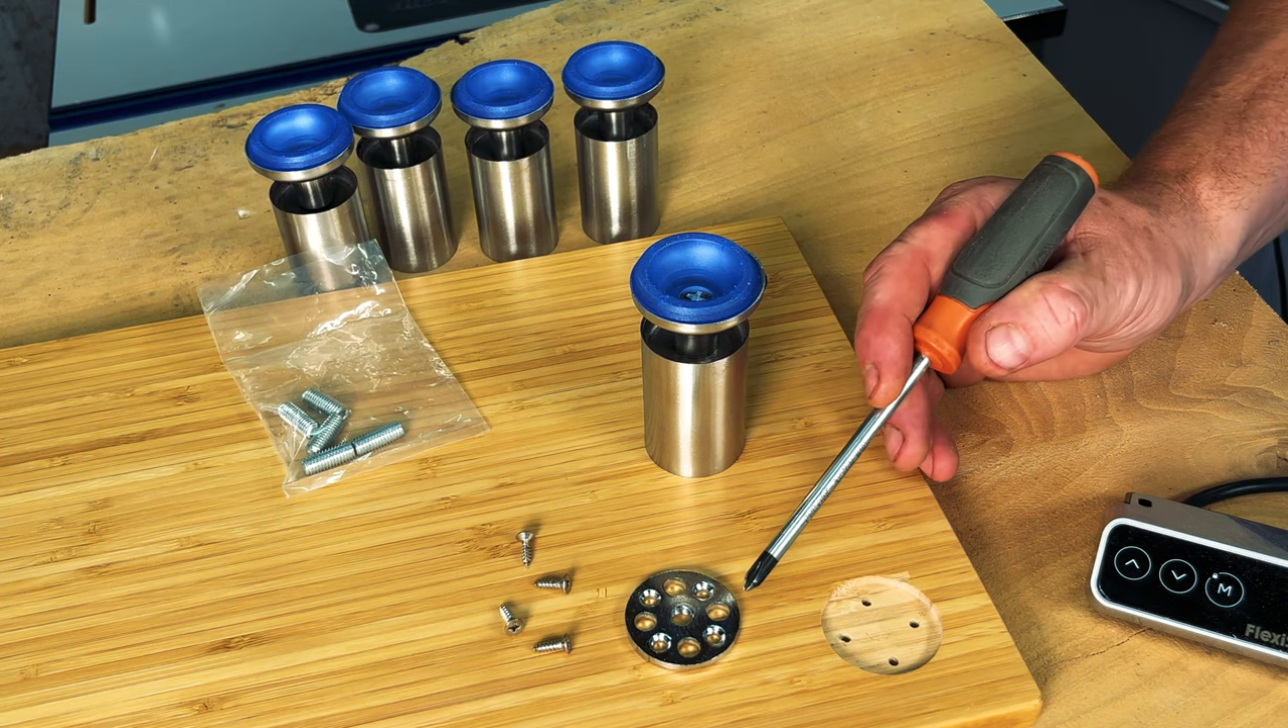So over here at the original bamboo riser you can see I've removed the hardware that holds these legs.